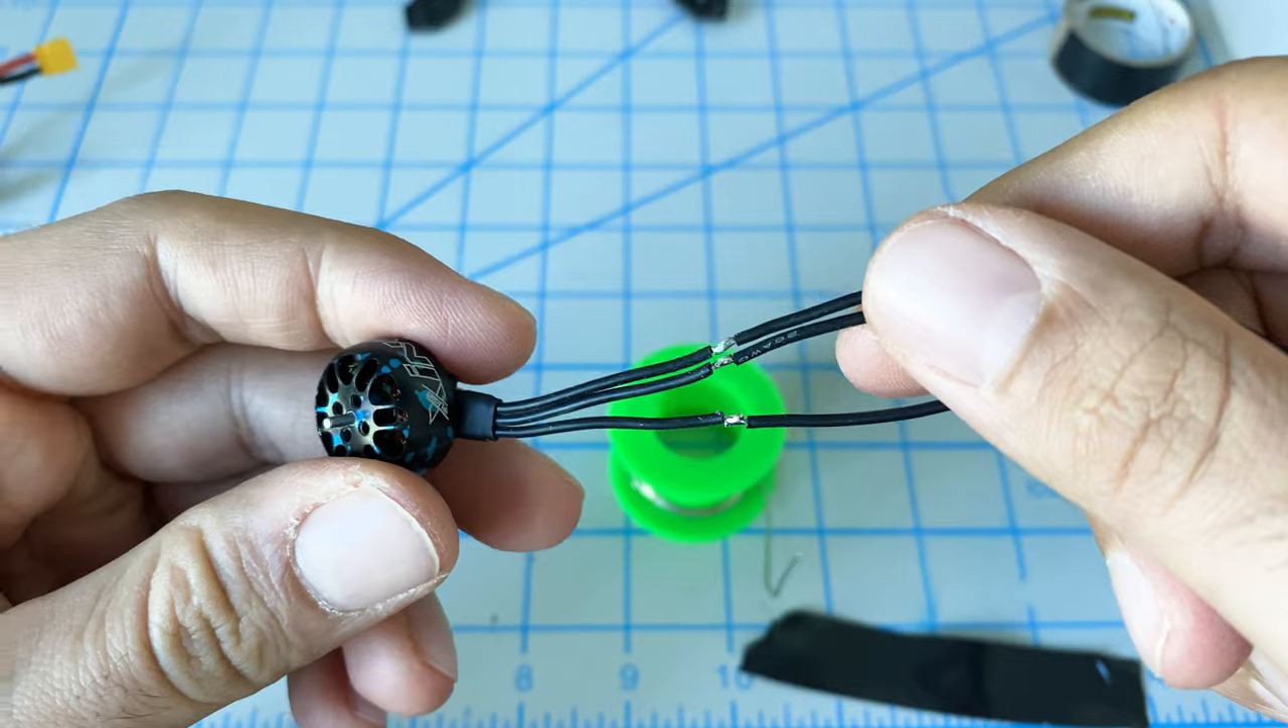We got the motor wire on the first motor extended.